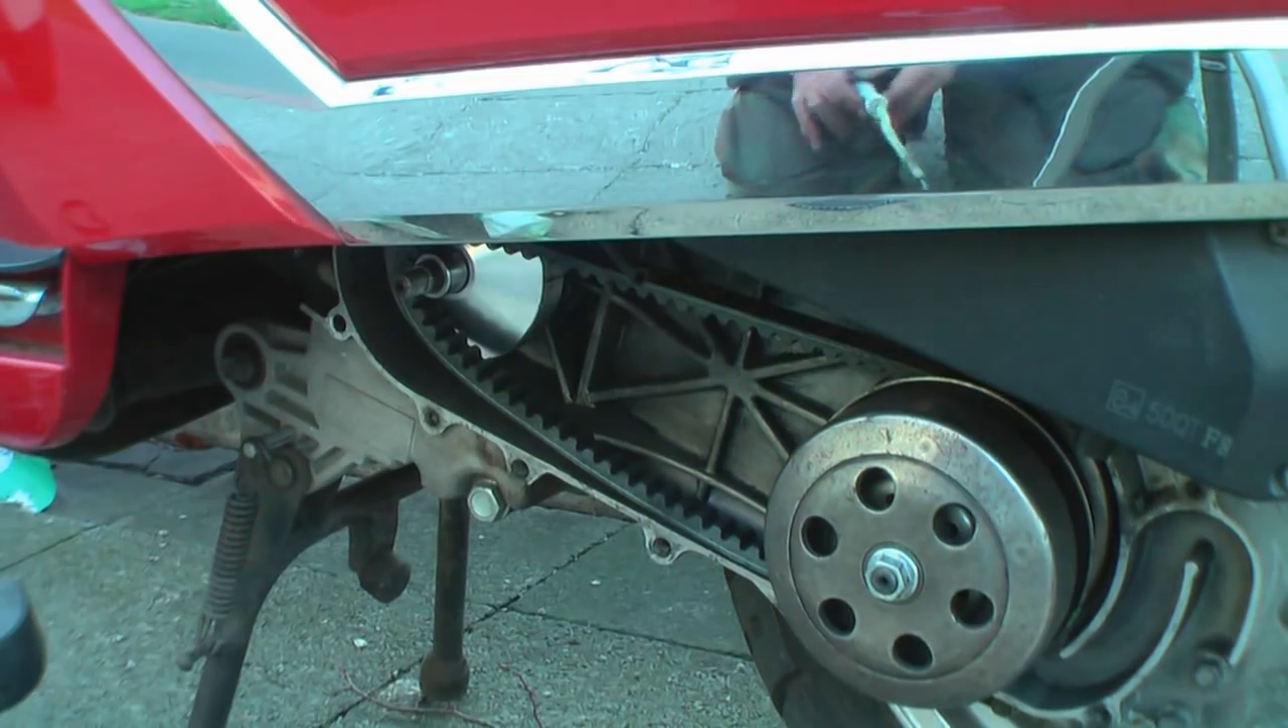Tja, der neue Riemen ist jetzt drauf, wie ihr seht.